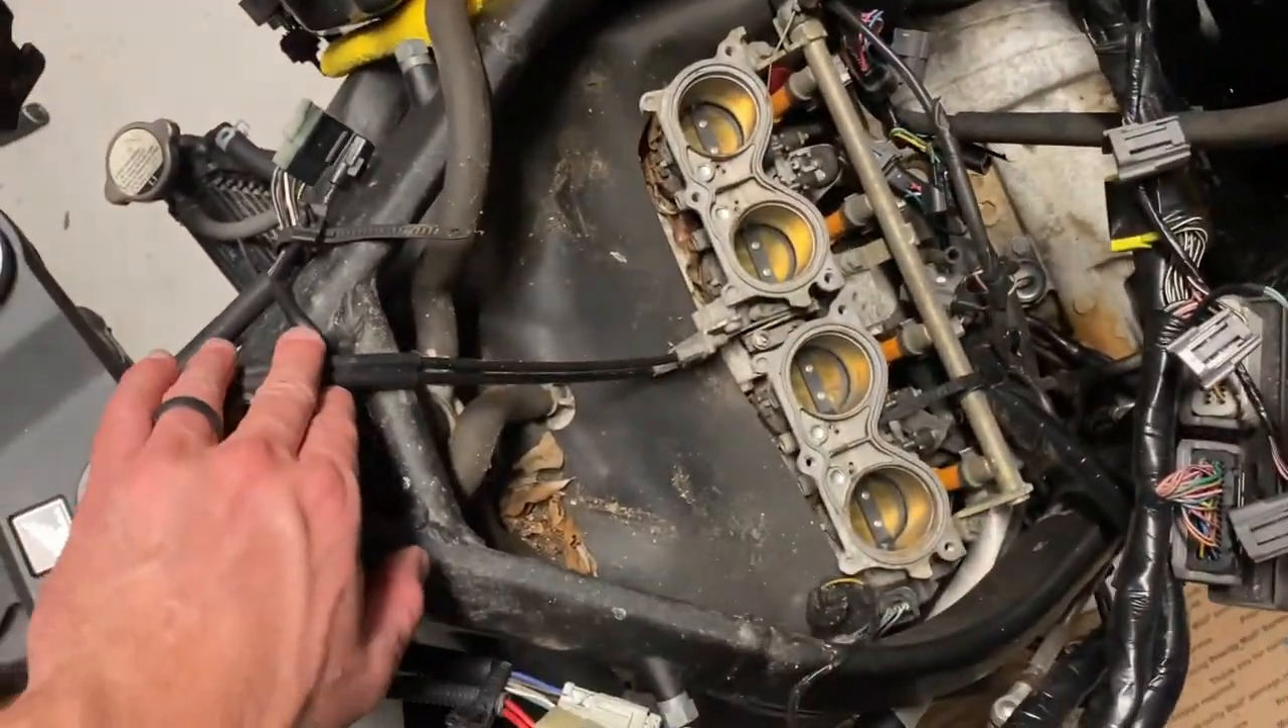I got the airbox completely removed now you can see we've got access to replace our throttle cables.